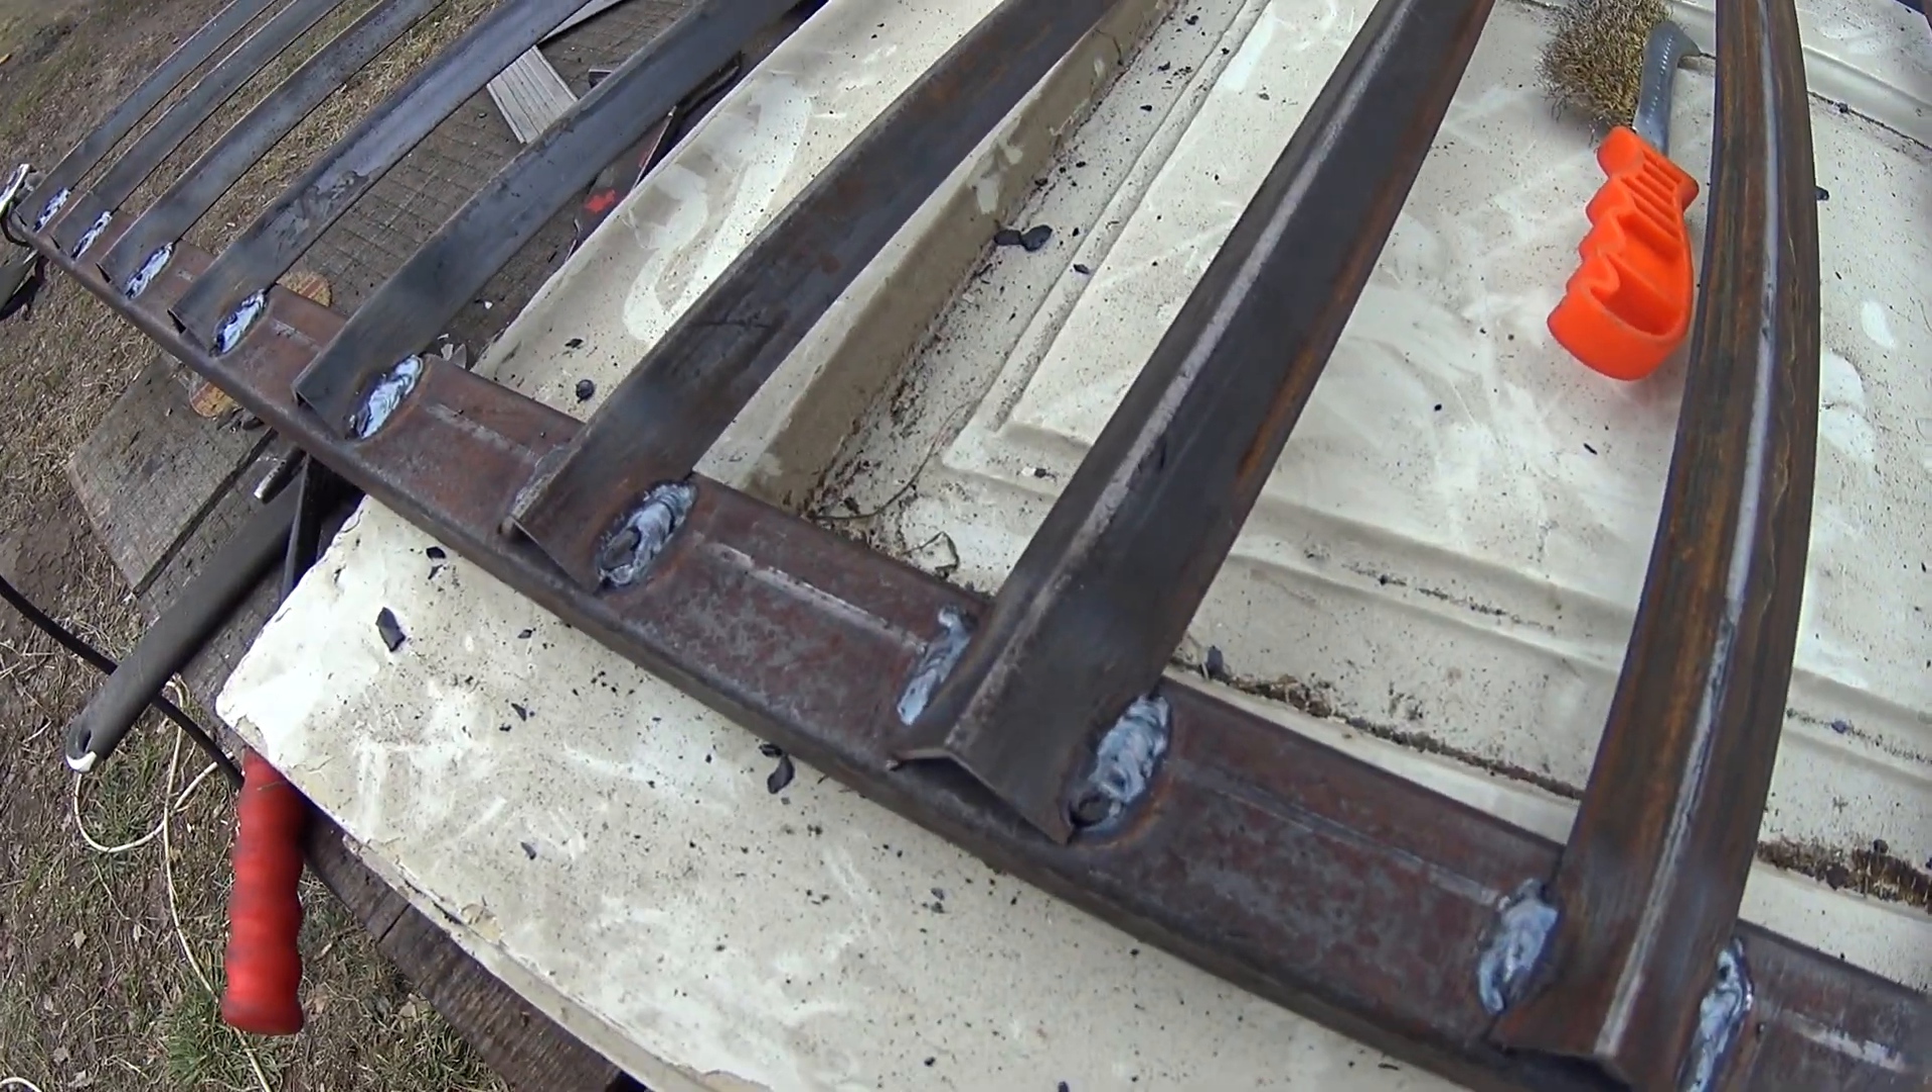Wszystkie nasze pionowe, dłuższe elementy są zespawane. Fajnie się sztywno to trzyma.